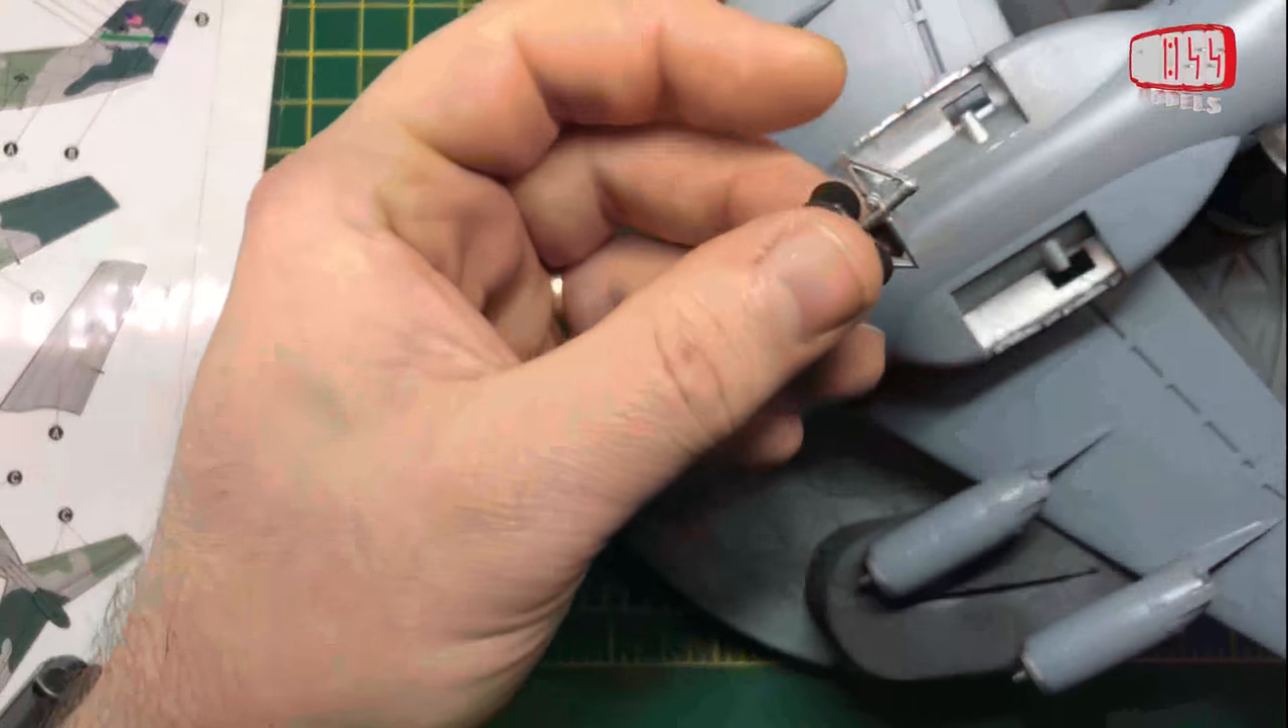On the underside we've got the the wheels to go on and the the covers.